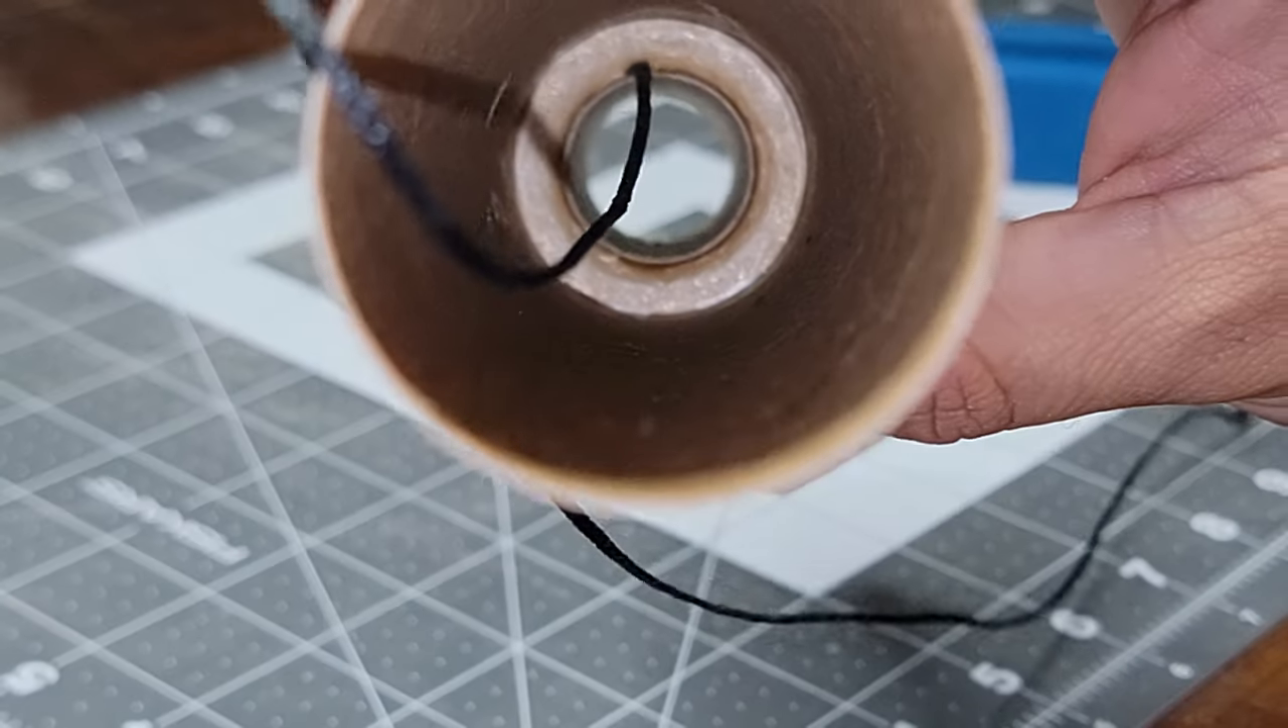After one thing of glue and this is pretty much the finished product right here the motor mount installation is done.